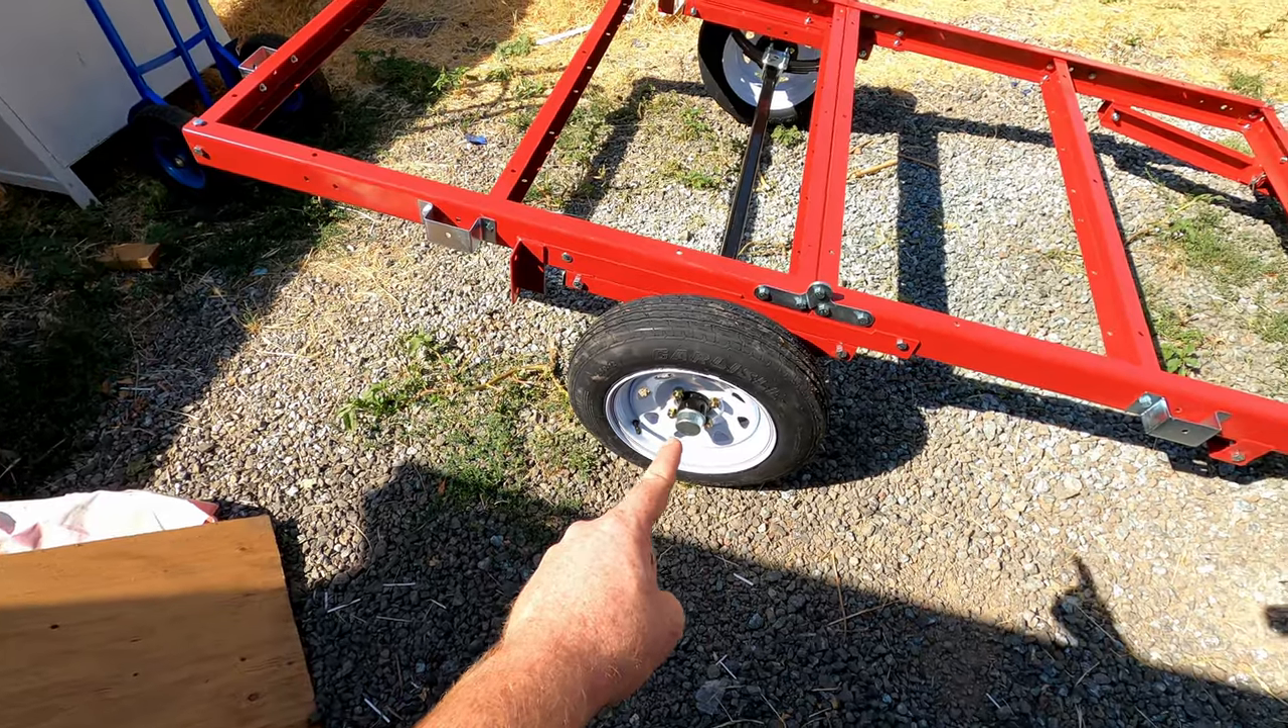I got the axle in. I got the, uh, wheels on.